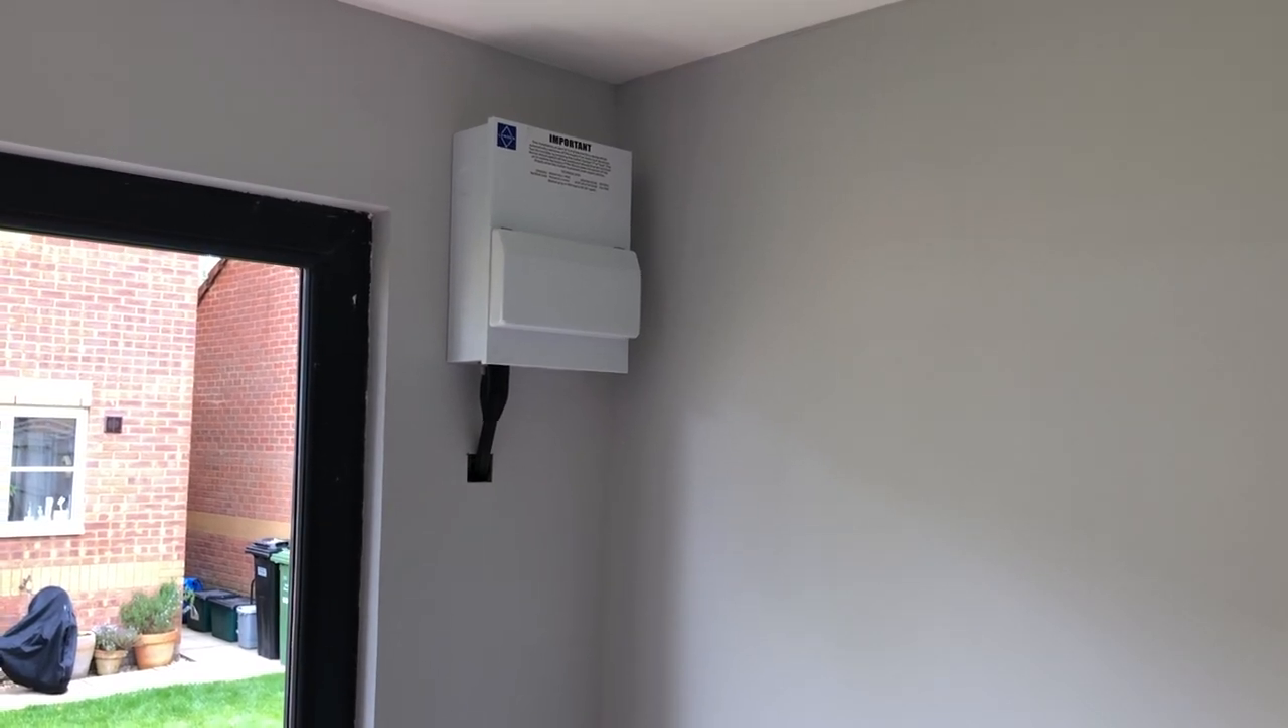I have just finished putting the consumer unit back on my wall.